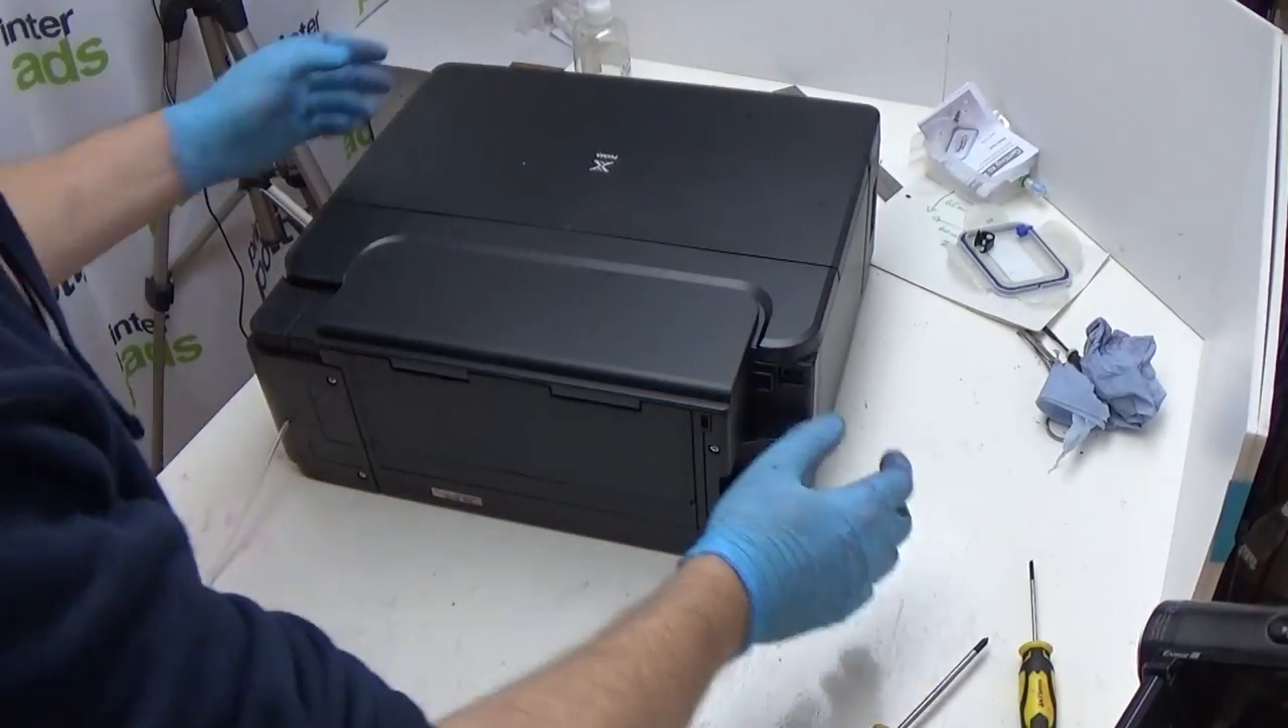So that is your printer back together.